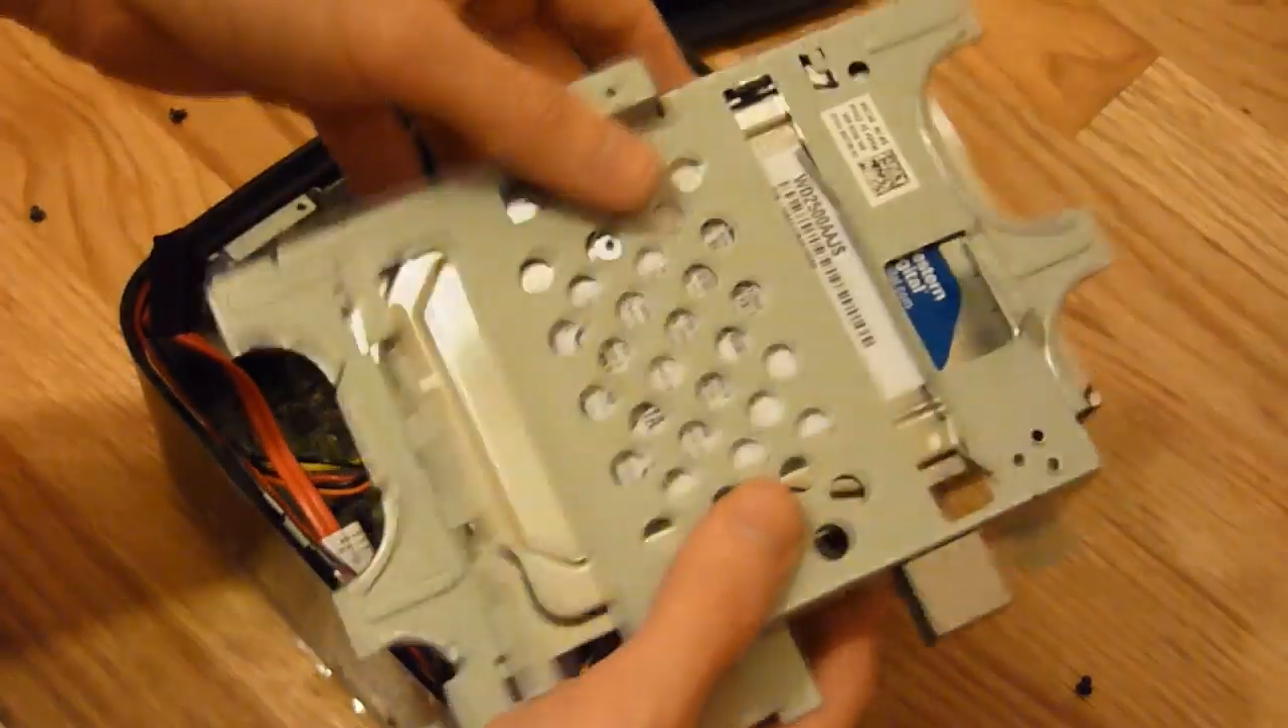And now the drive caddy is removed.